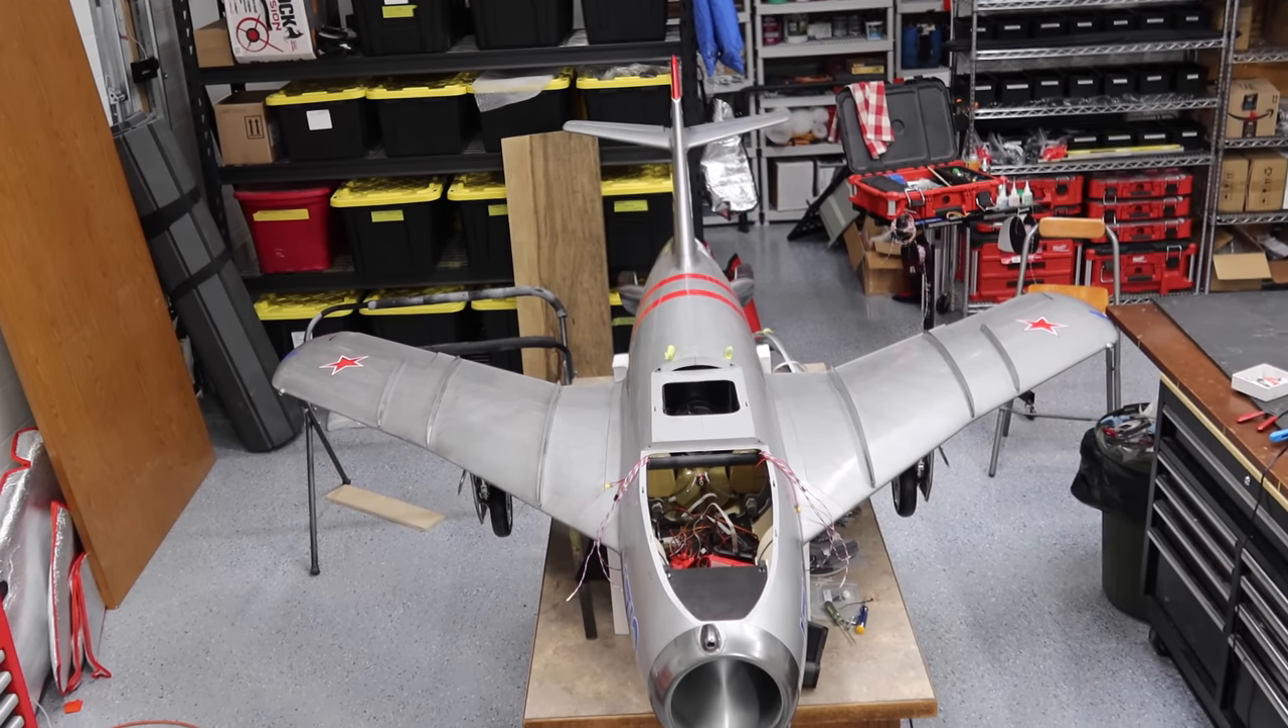All right, guys, and there it is. The wings are on the MIG for the first time.